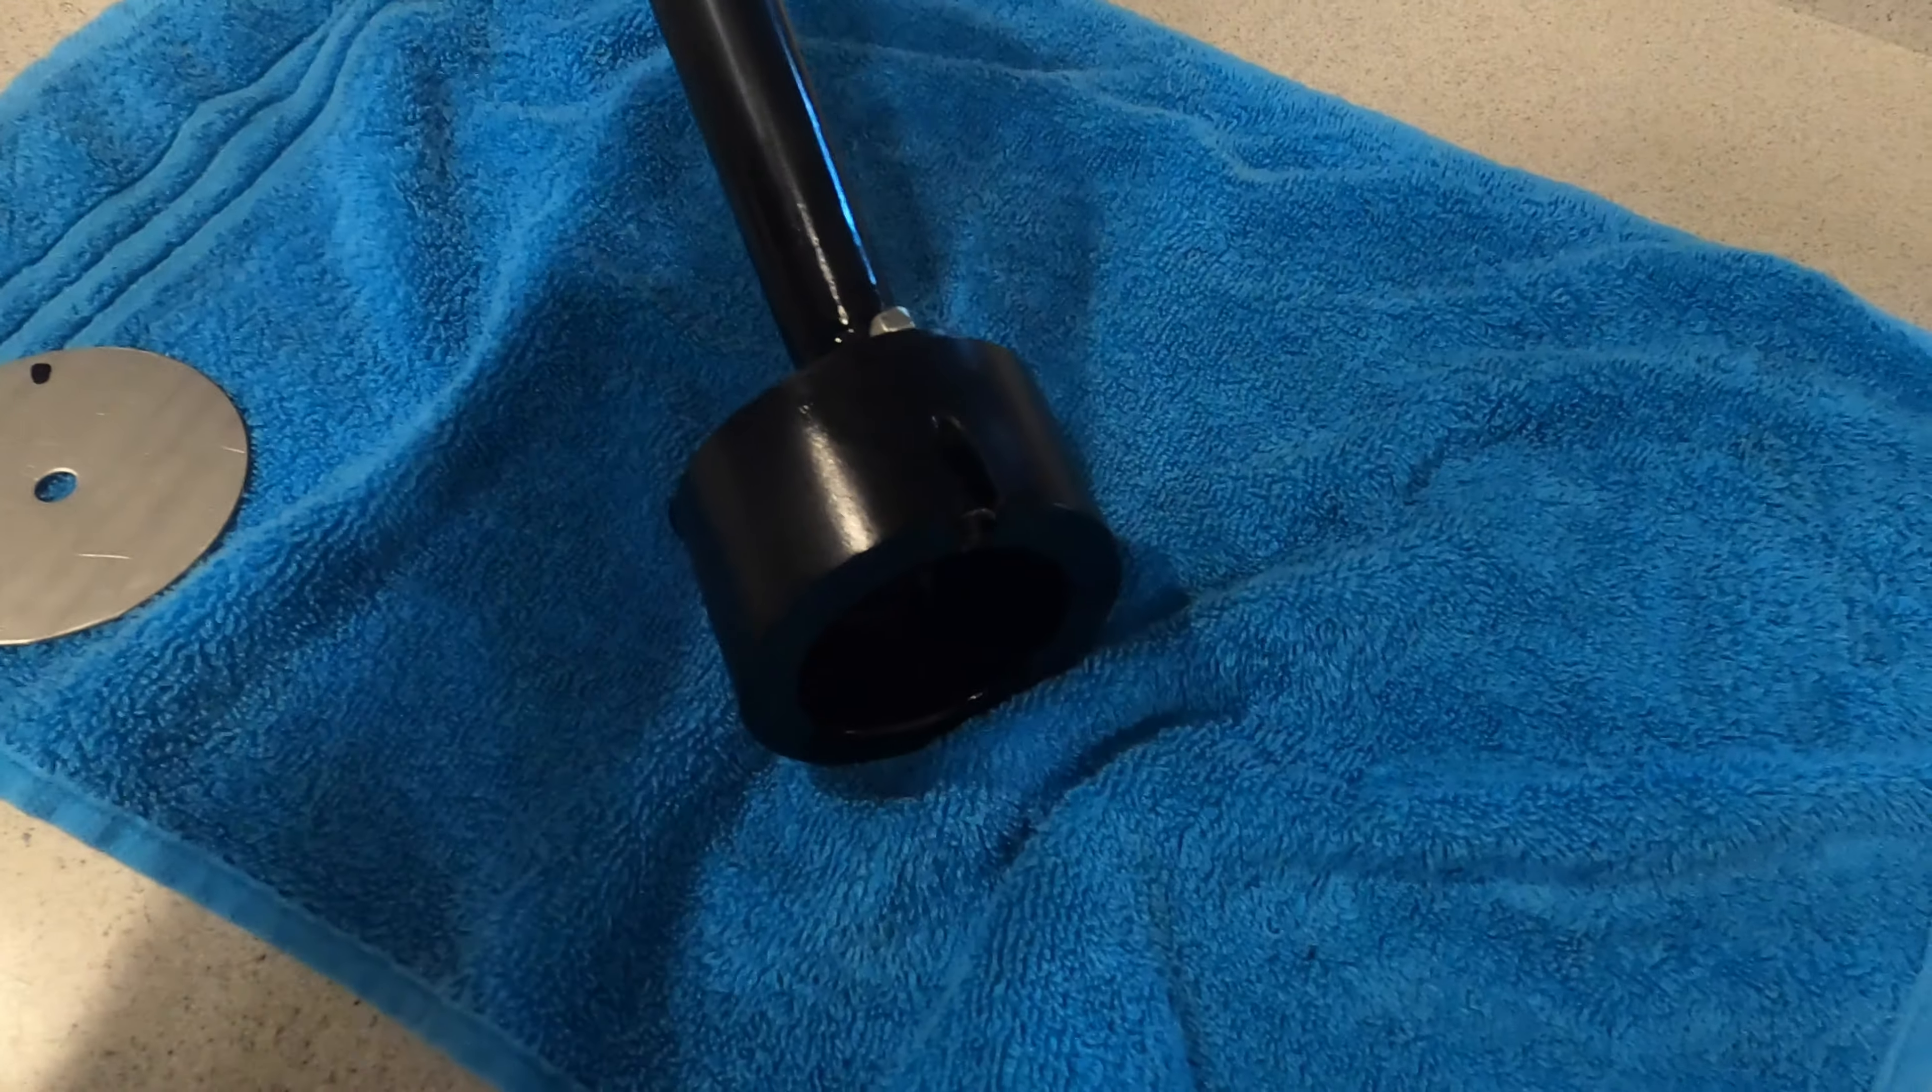Well, here is the spacer bolted on to the bottom of the kickstand.